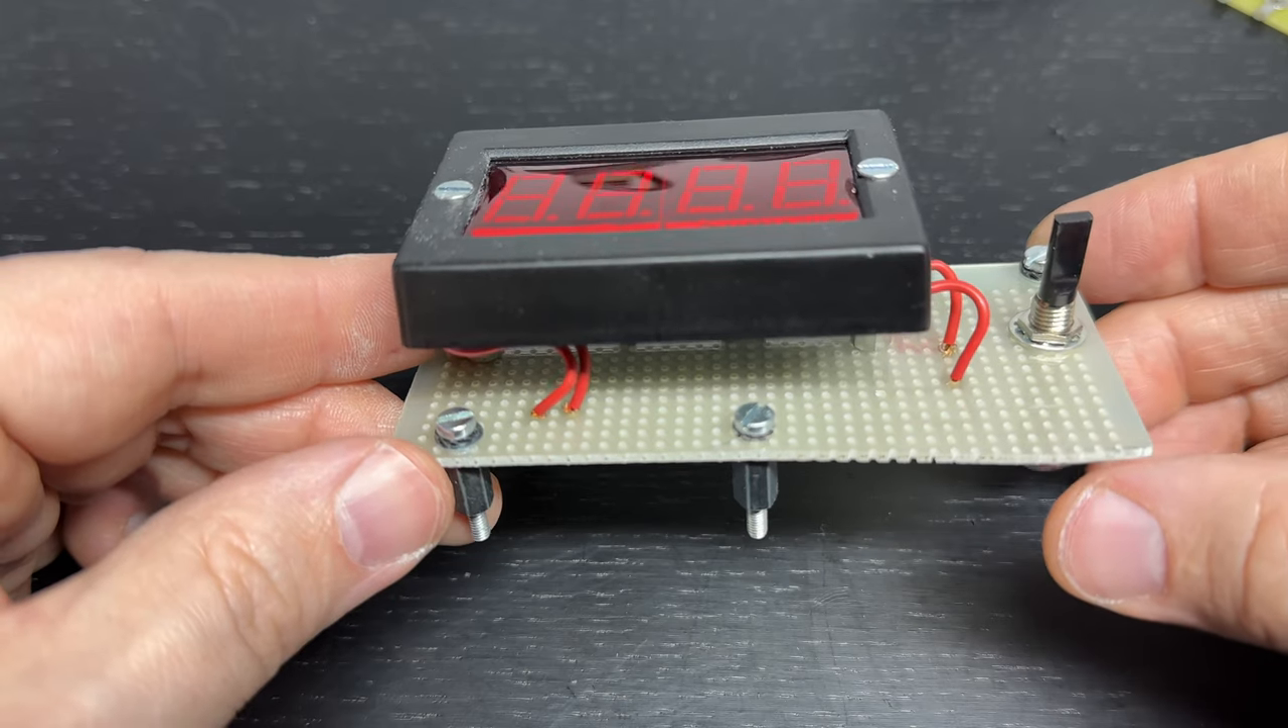So, die Displayeinheit ist auf der Platine montiert.